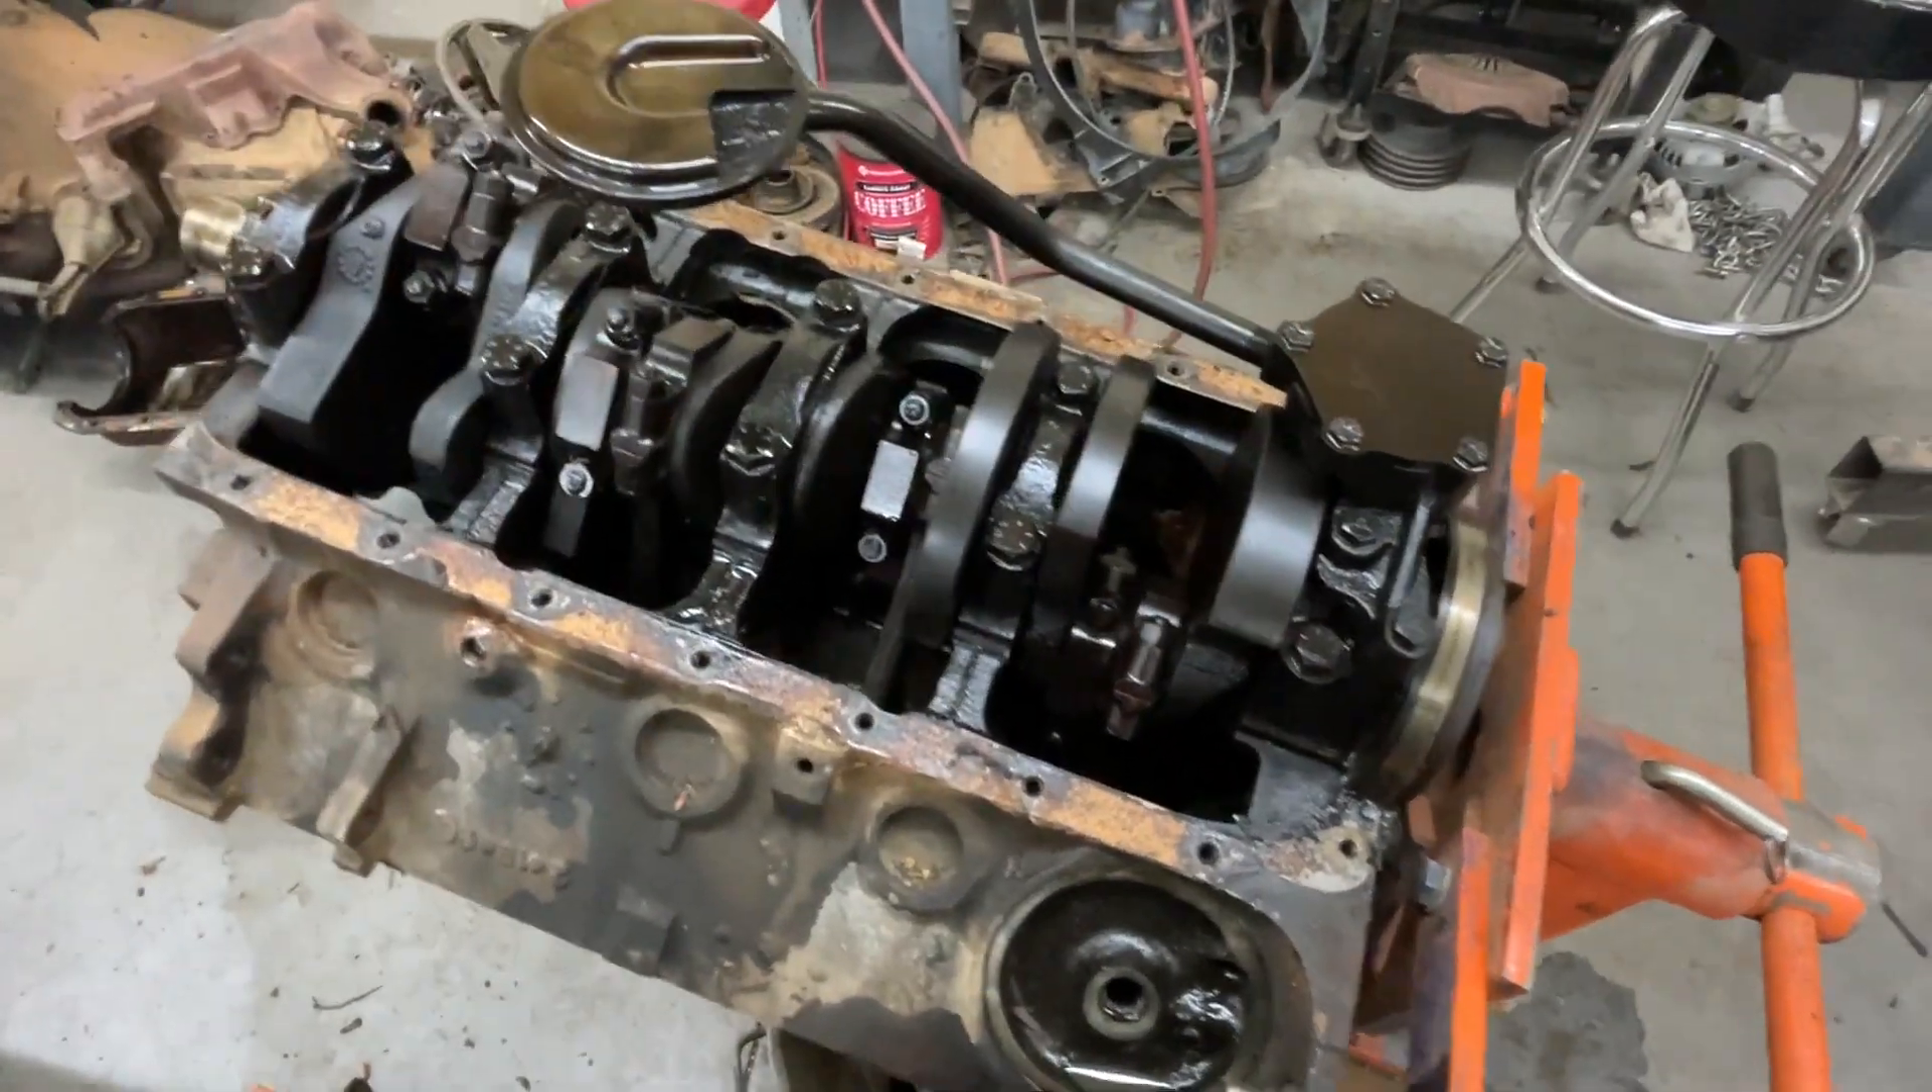Got the underside of the engine all opened up looks pretty good.